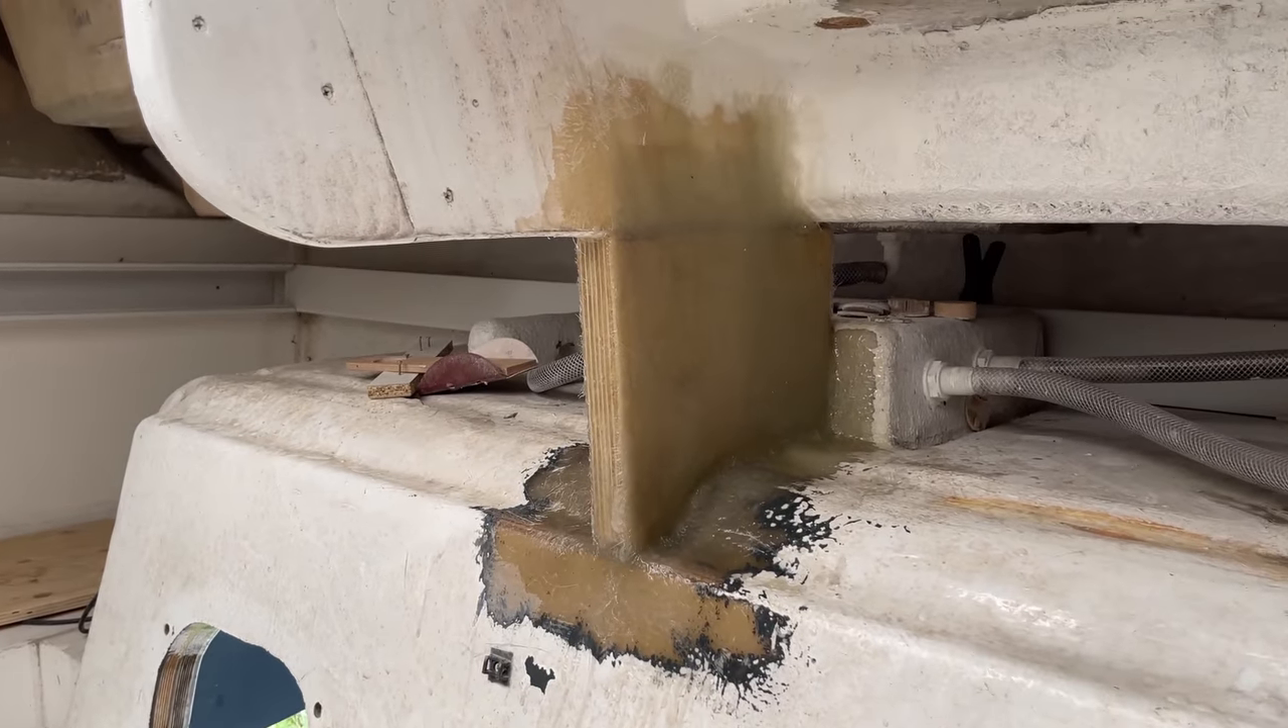So our transom brace is all now glassed in.